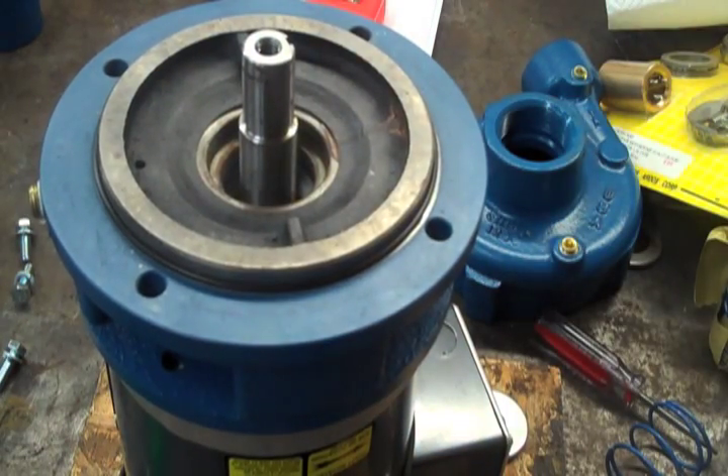Okay, we have the motor bracket that we have just put on.